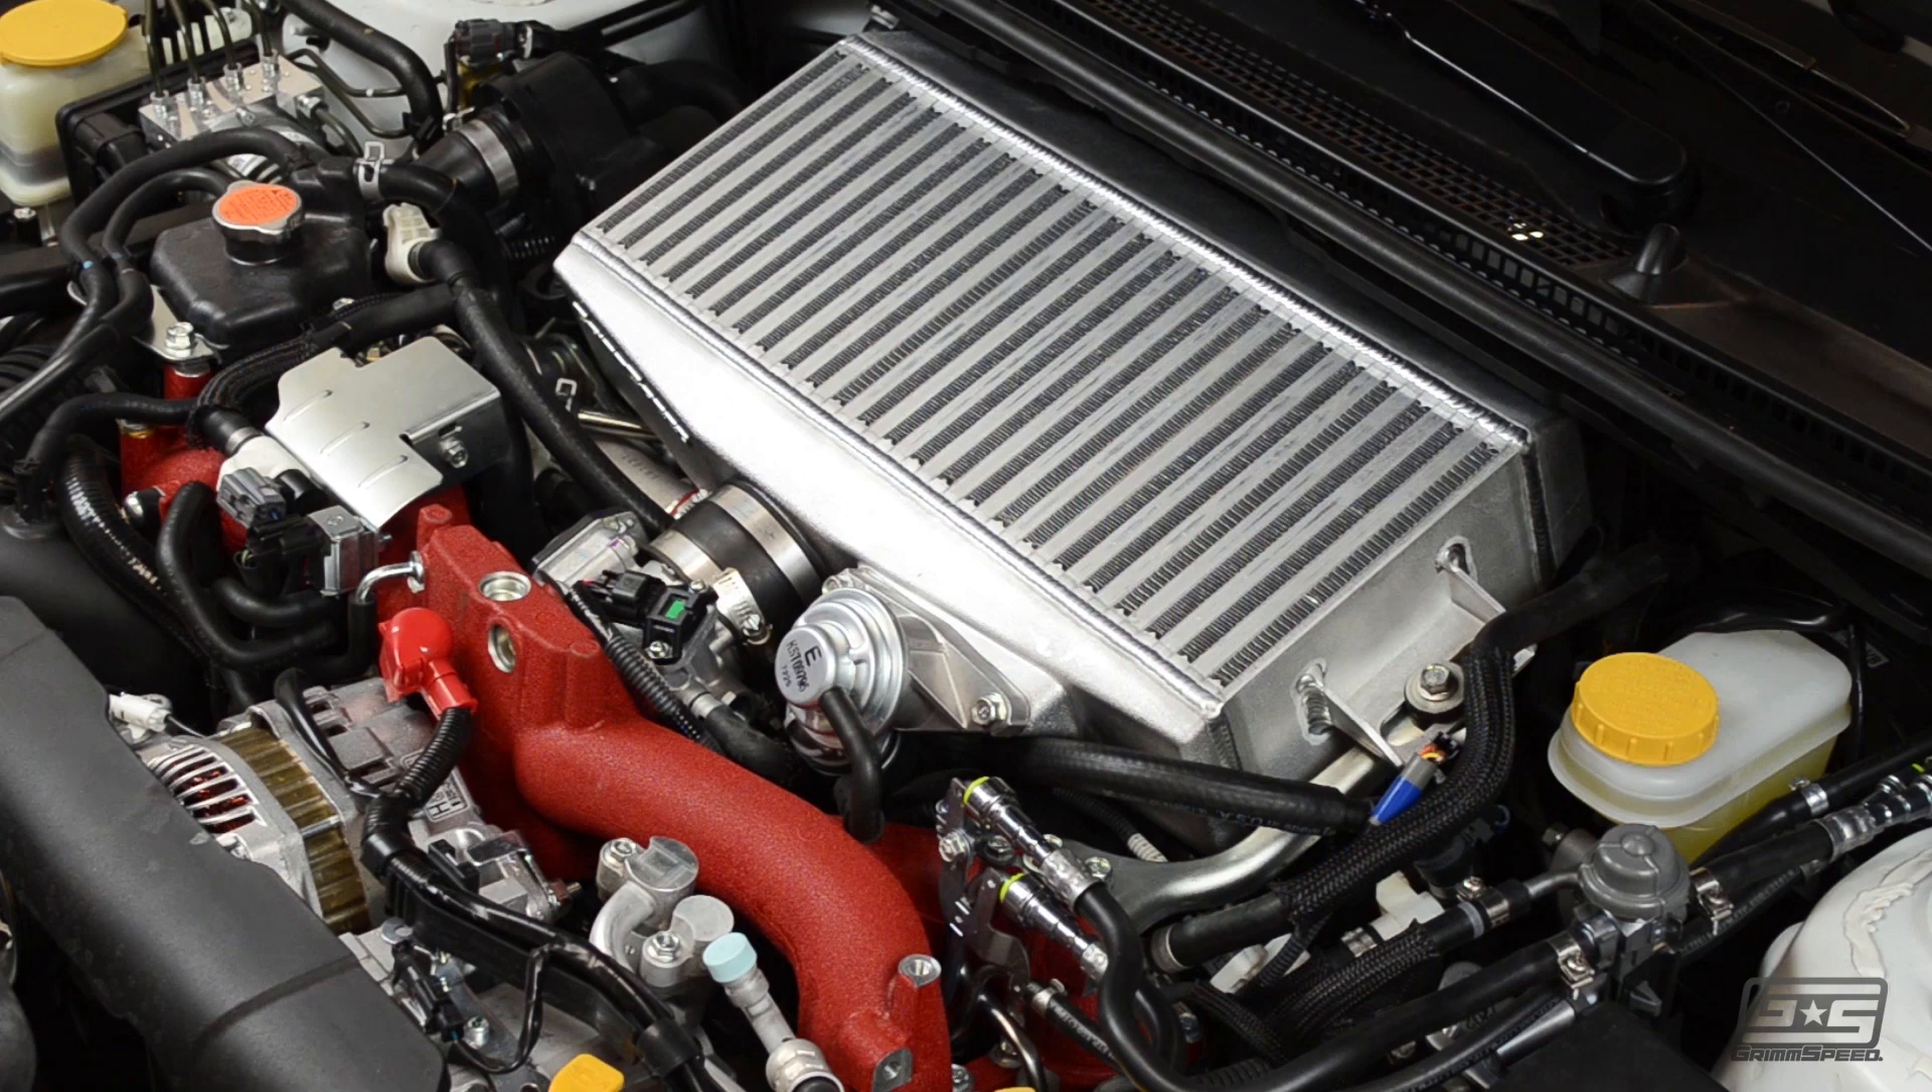Congratulations, you just installed your GrimSpeed intercooler.